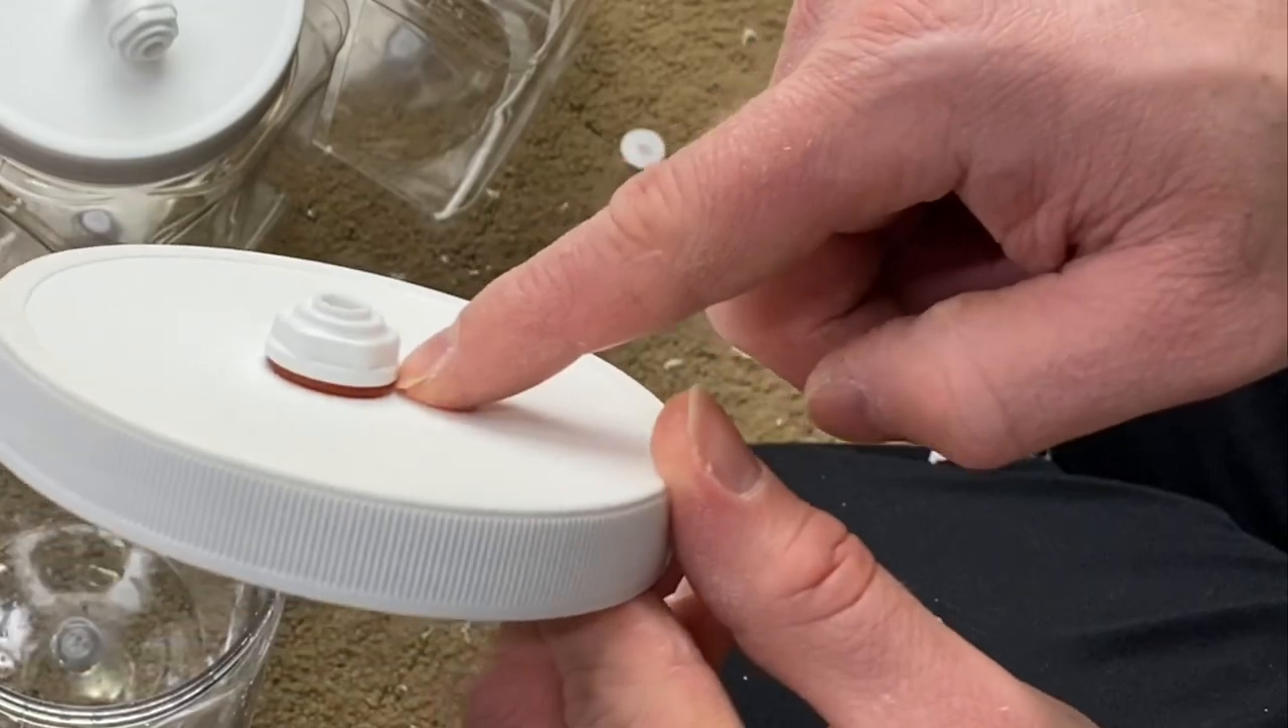We got the o -ring in place.